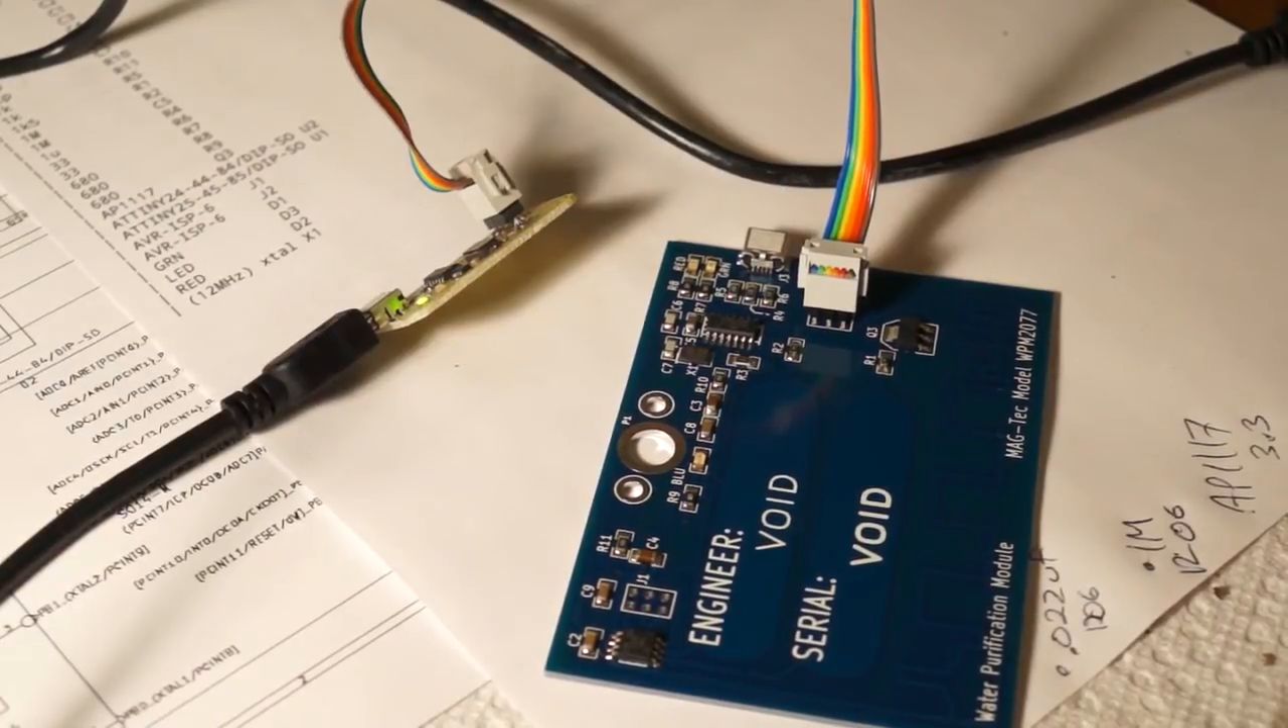Okay I have my regular tiny ISP programmer here plugged up to the board.